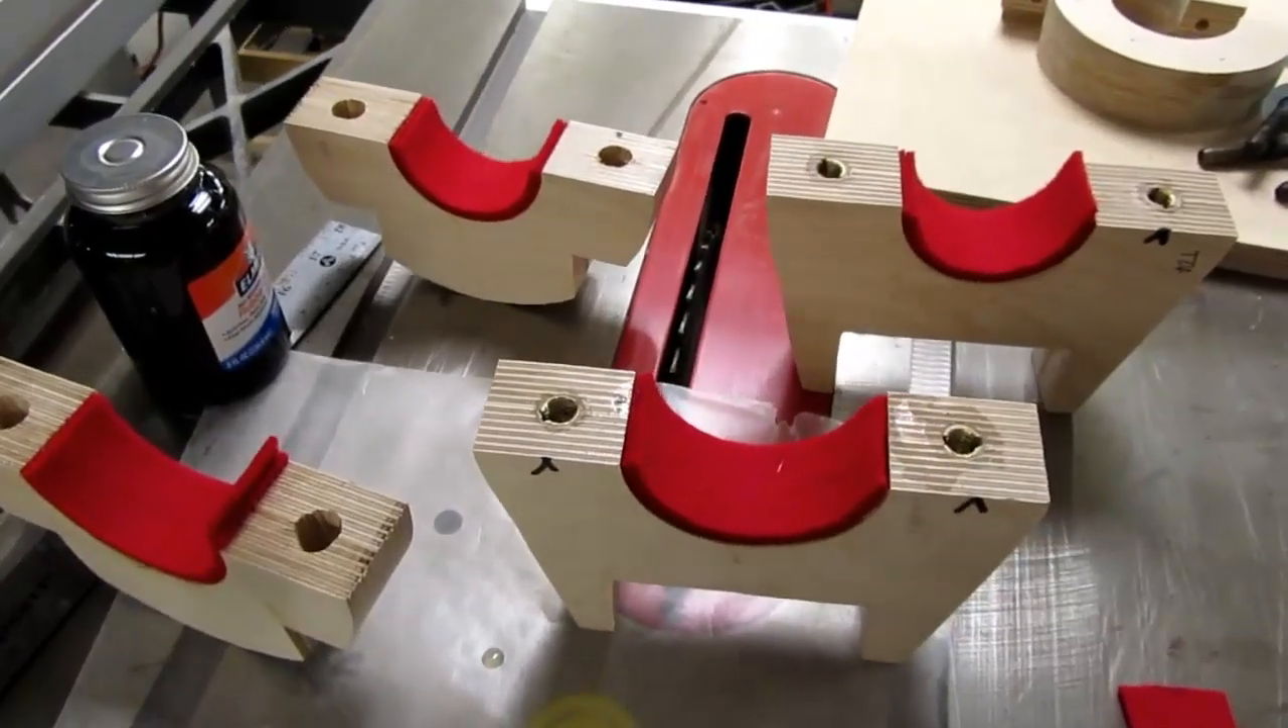Now the padding is all glued in place but I have to wait for it to set.